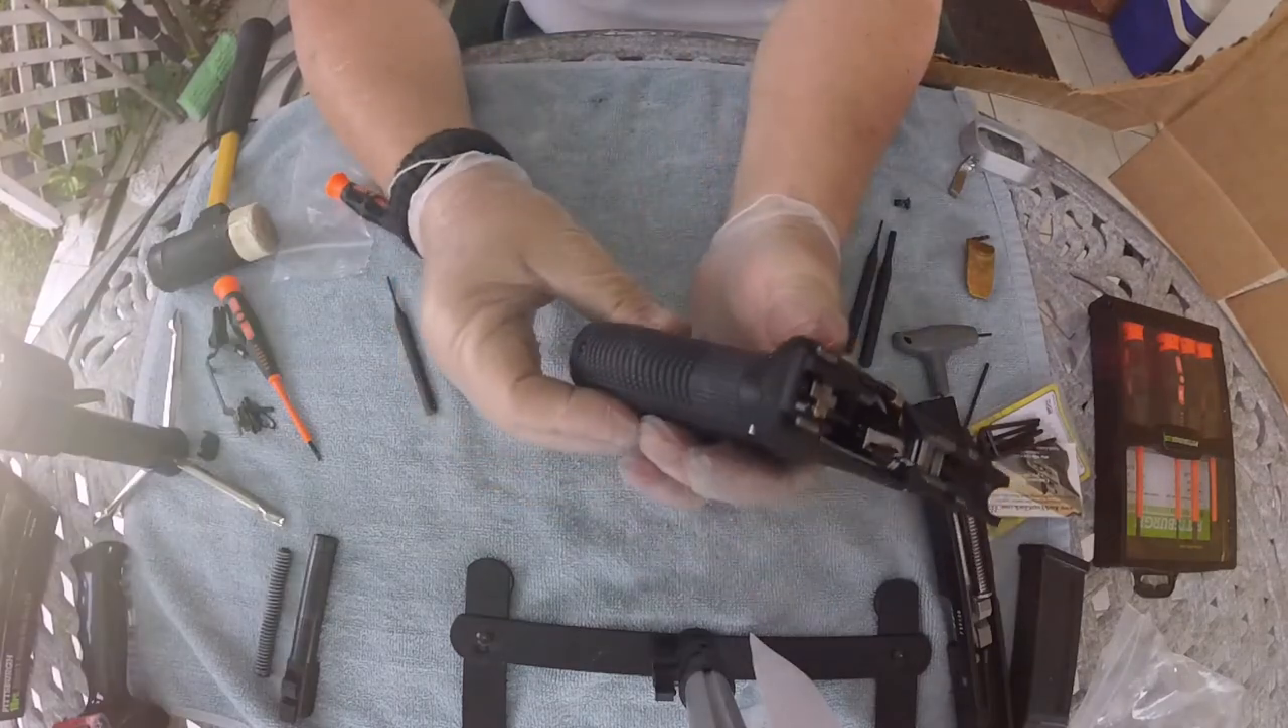The gun is not put together.